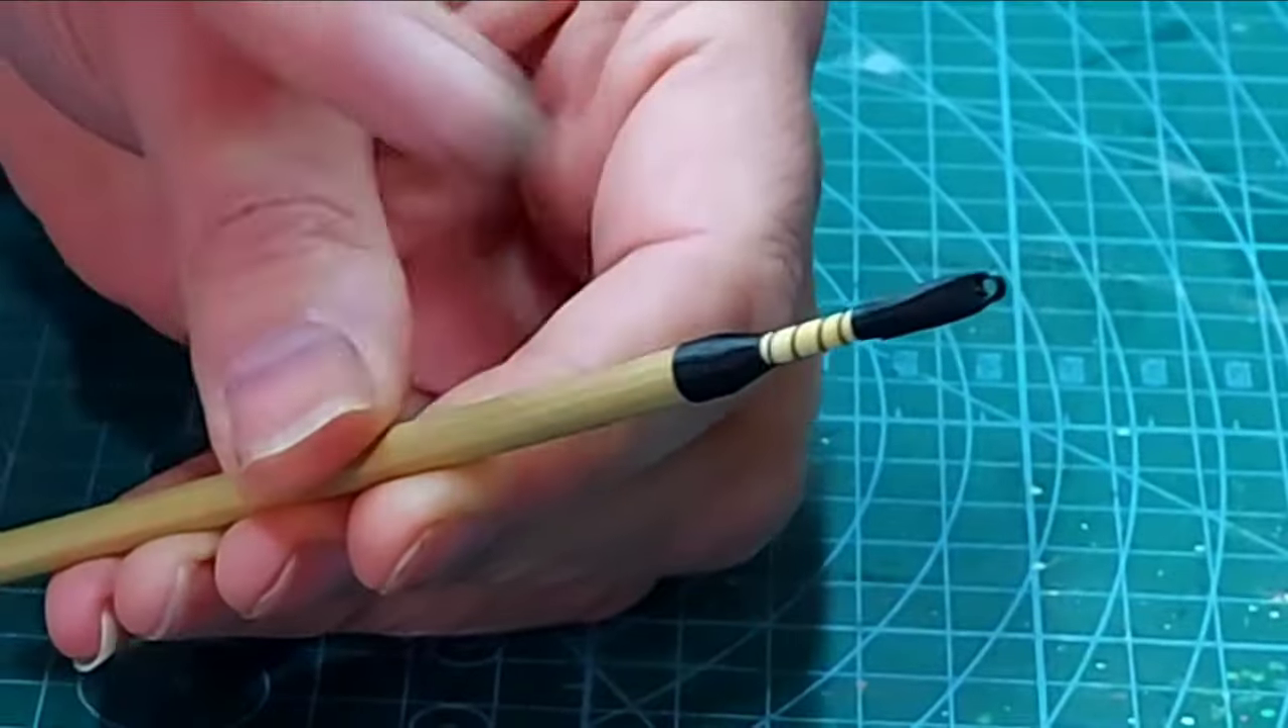So there's your eyelet whipped on a little bit of decorative whipping and we're starting to move up onto the main stem.